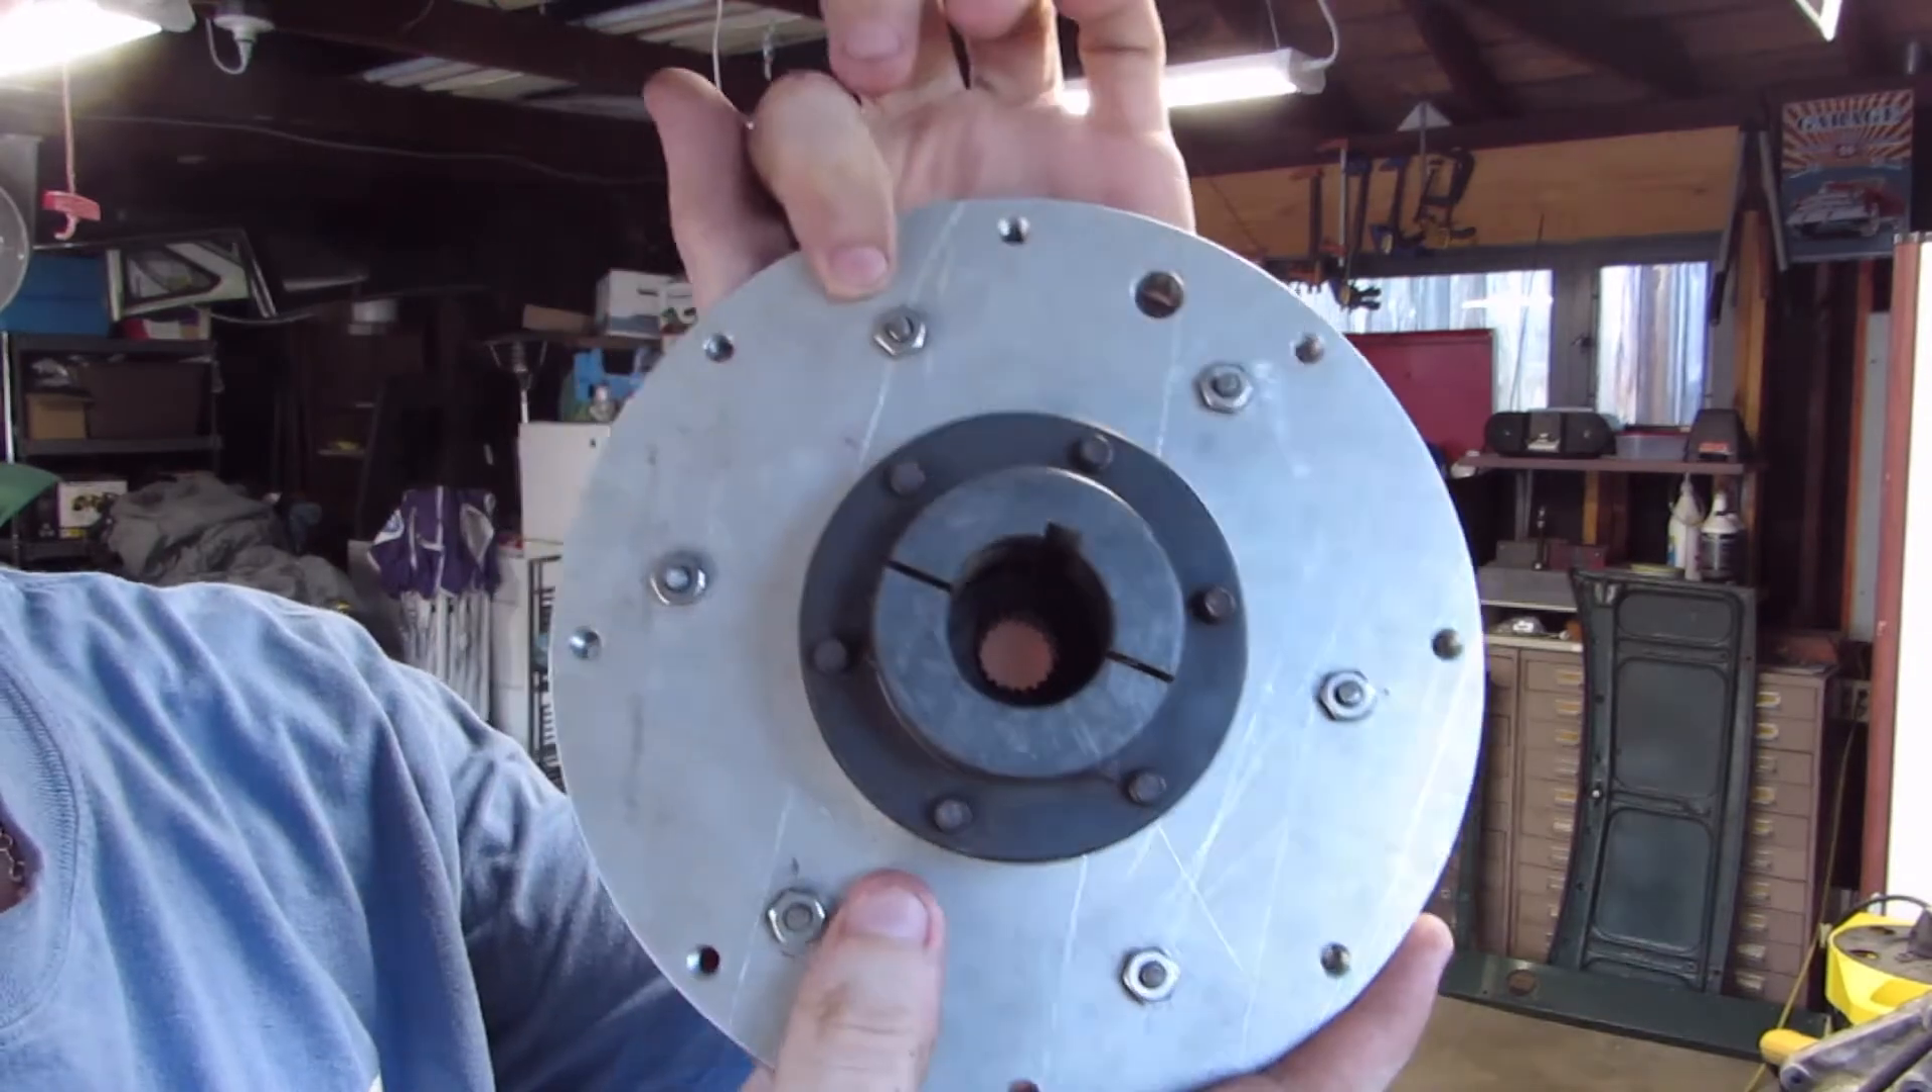I had those bolts come all the way through all six of them and I put a nut with thread locker.